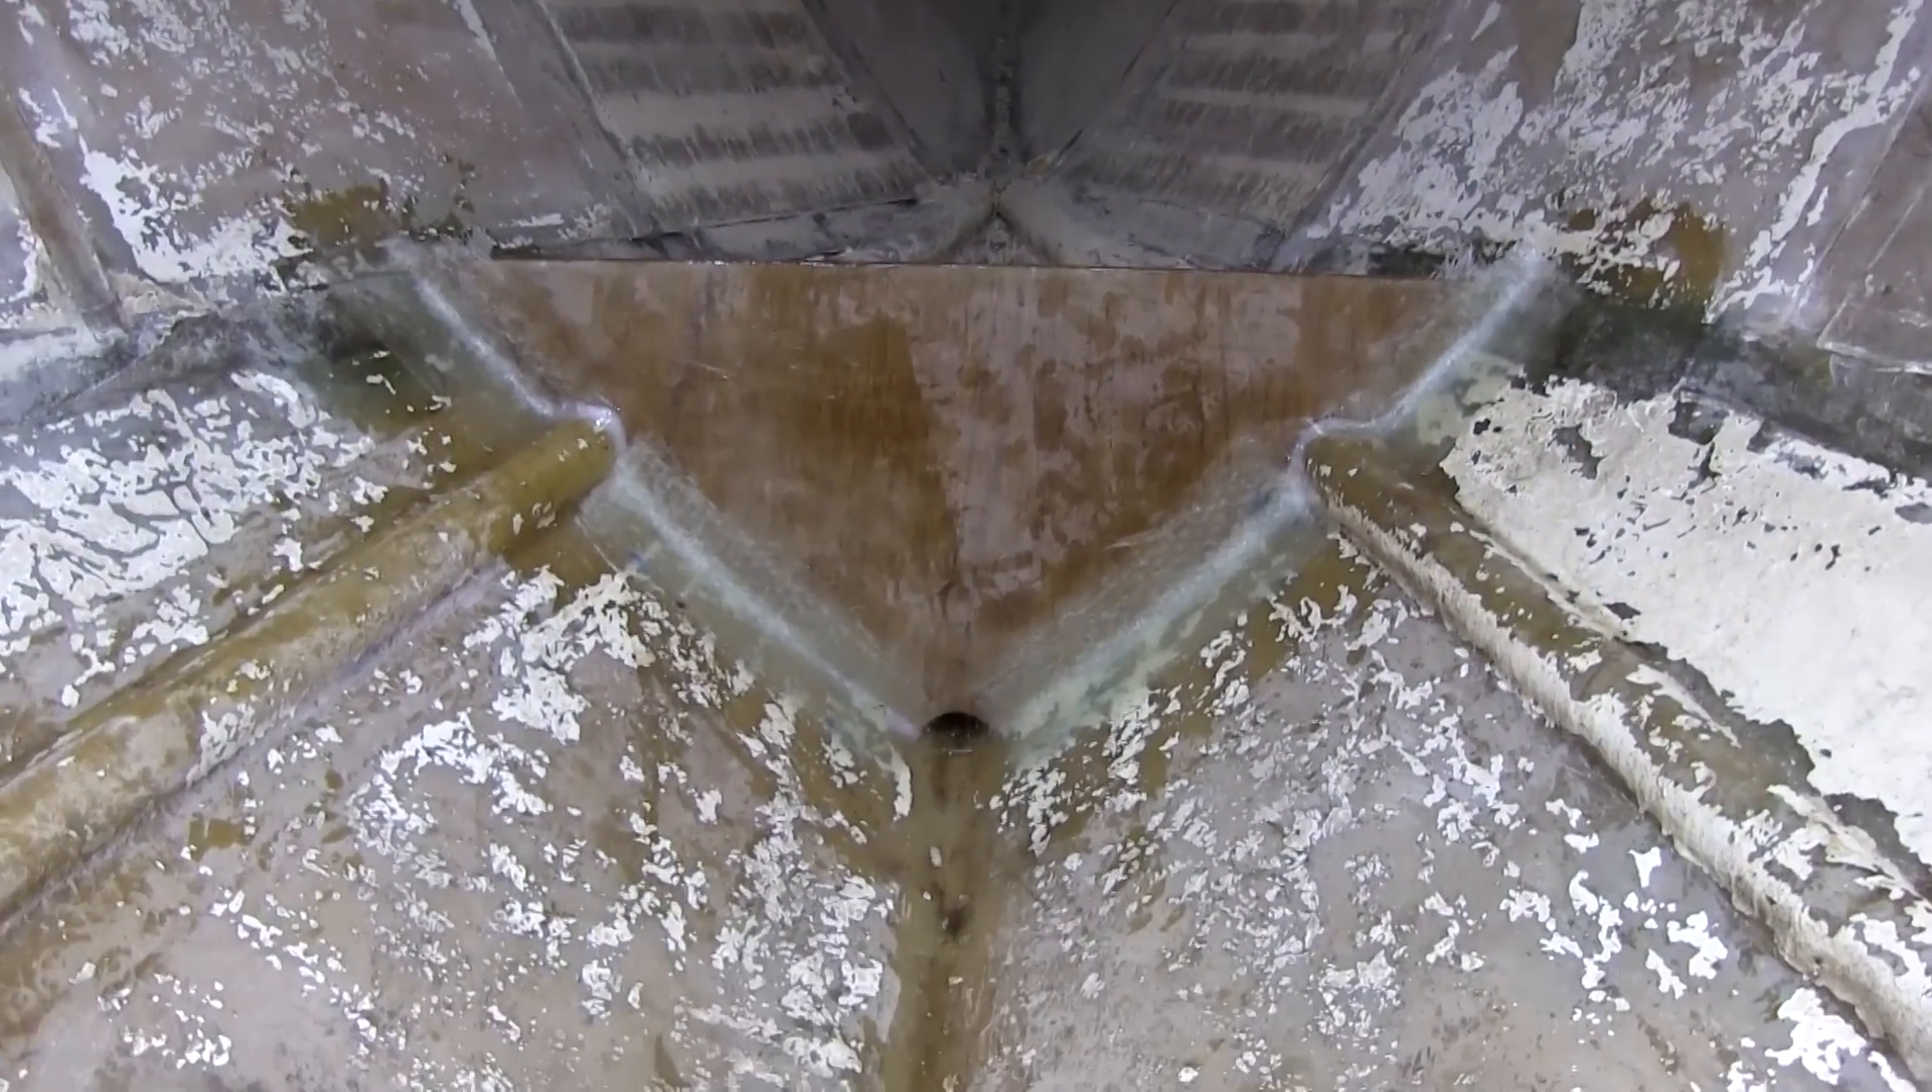As well as this, this wasn't originally there, but I added this little bulkhead in the v-berth.